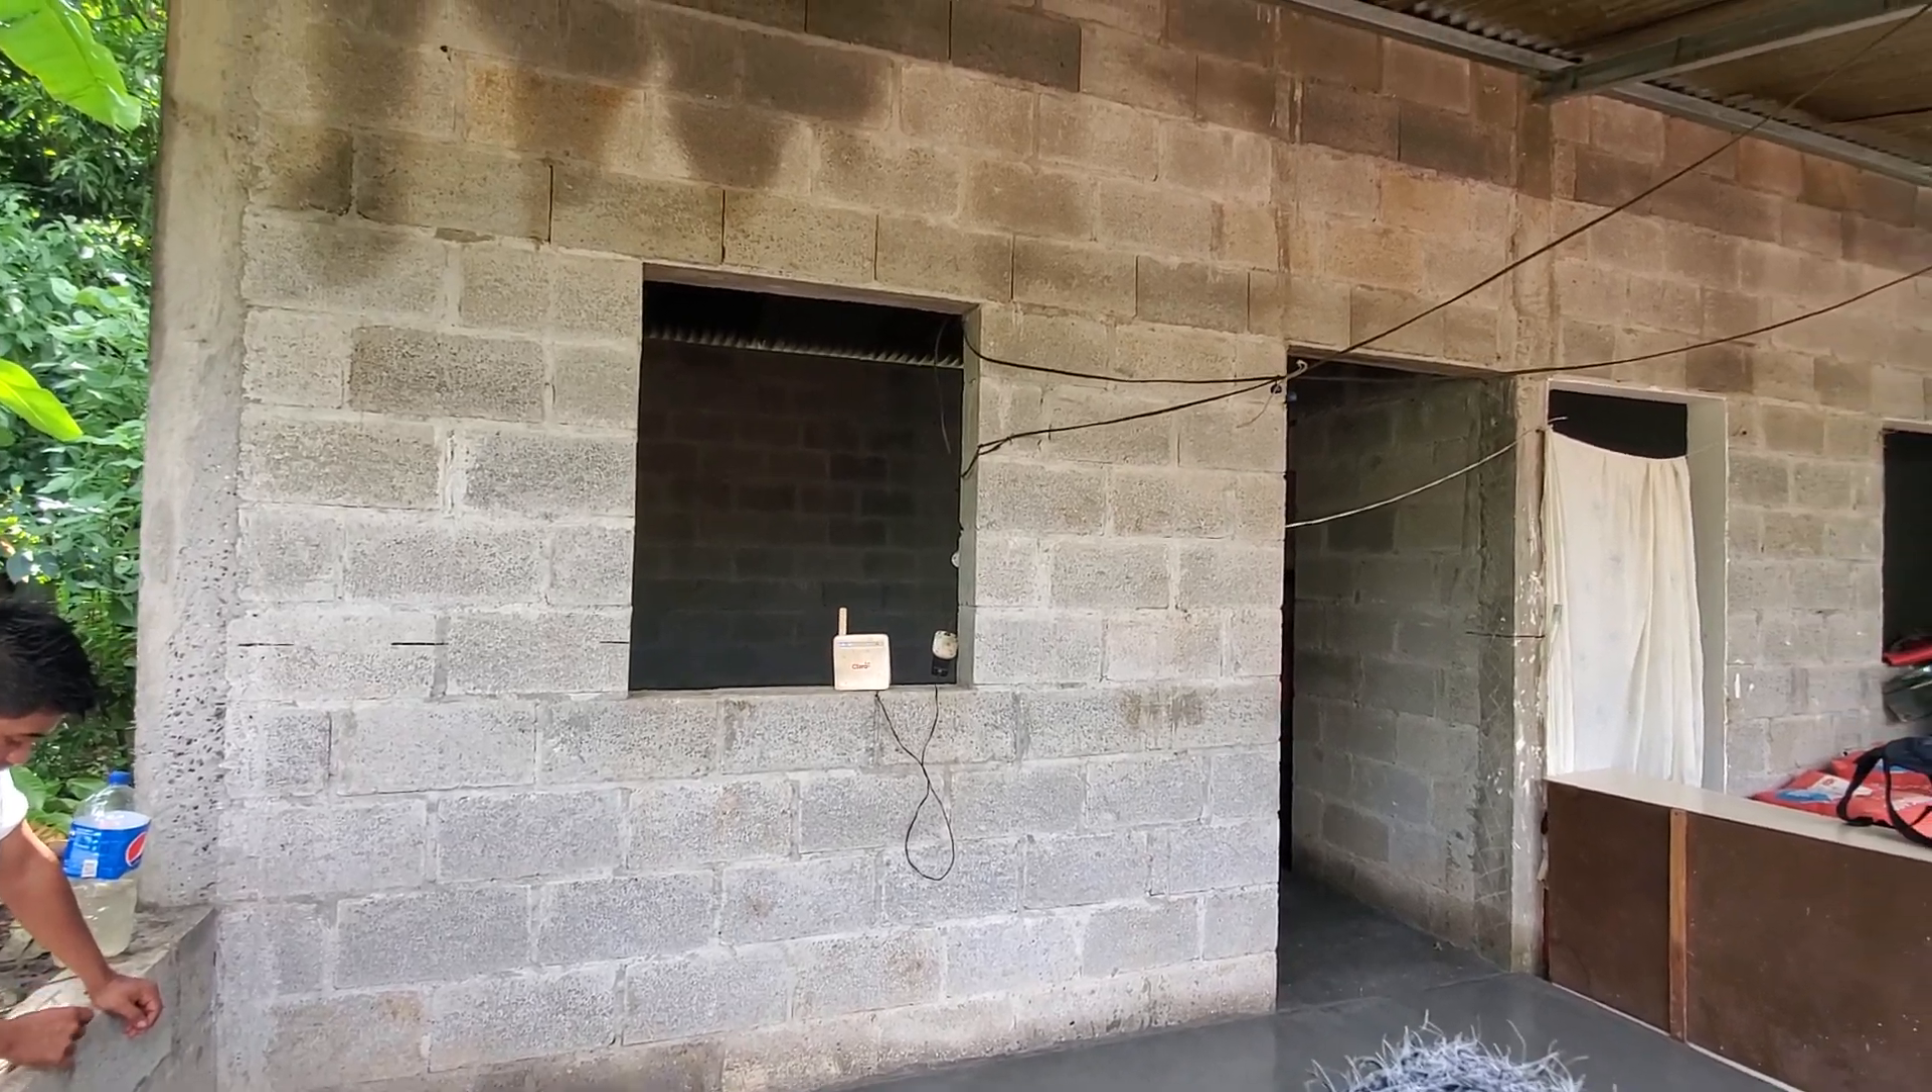Ya solo faltaria la instalacion de luz porque solo hay un puño de cables.